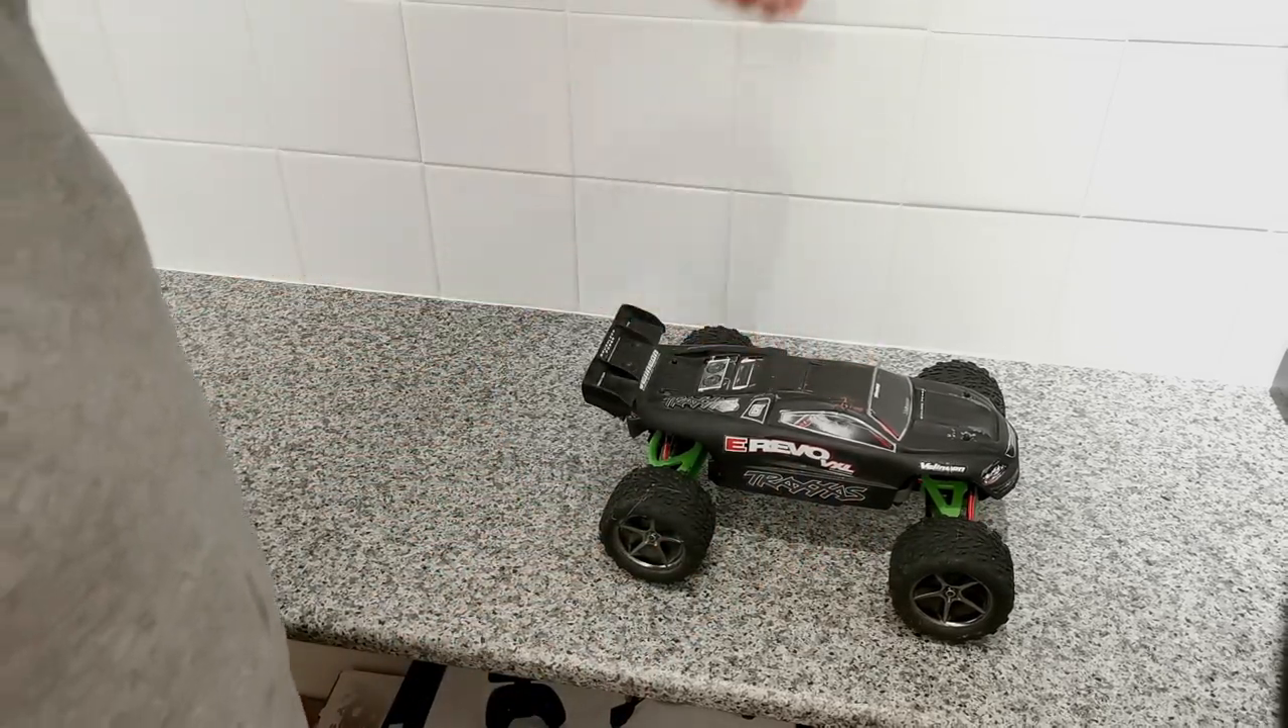So let's put the shell on, press down on the sides and that is it. Job done.